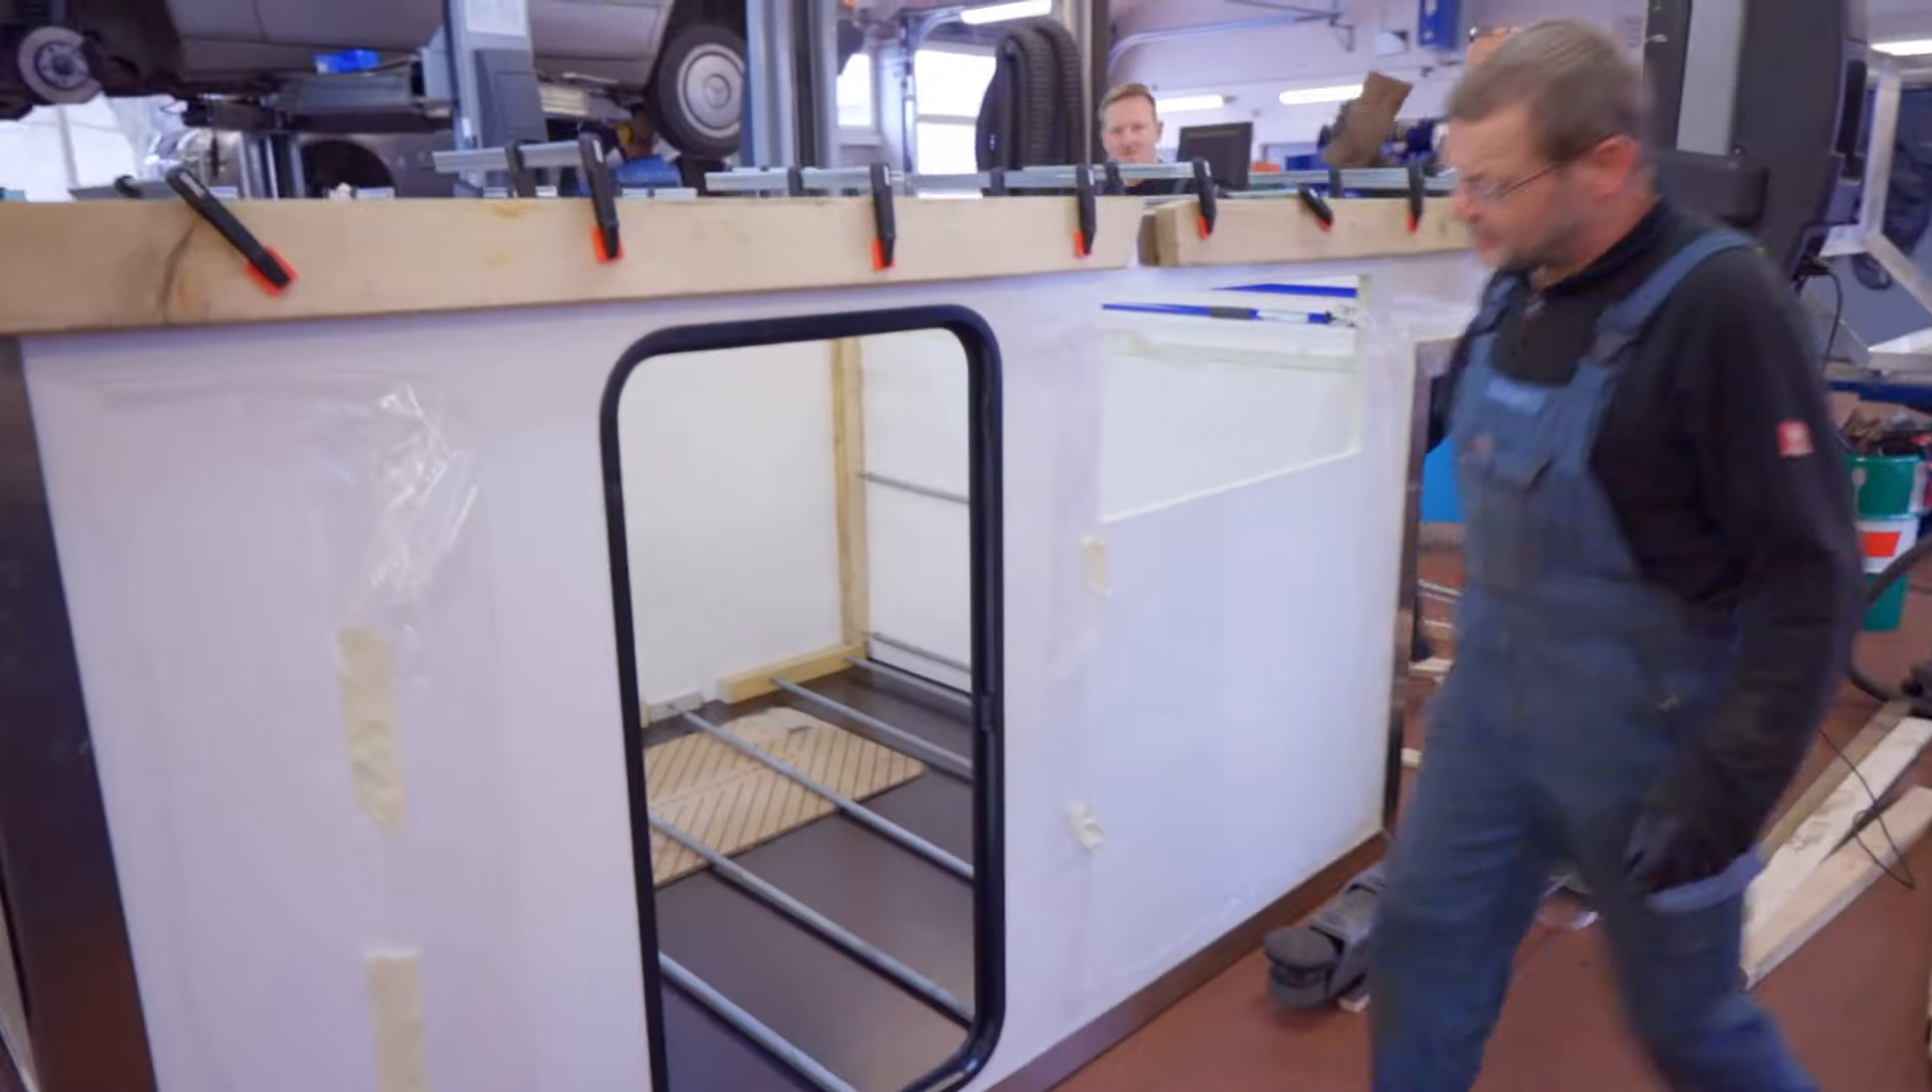So, die Seitenwände sind drin. Das ist ziemlich cool.